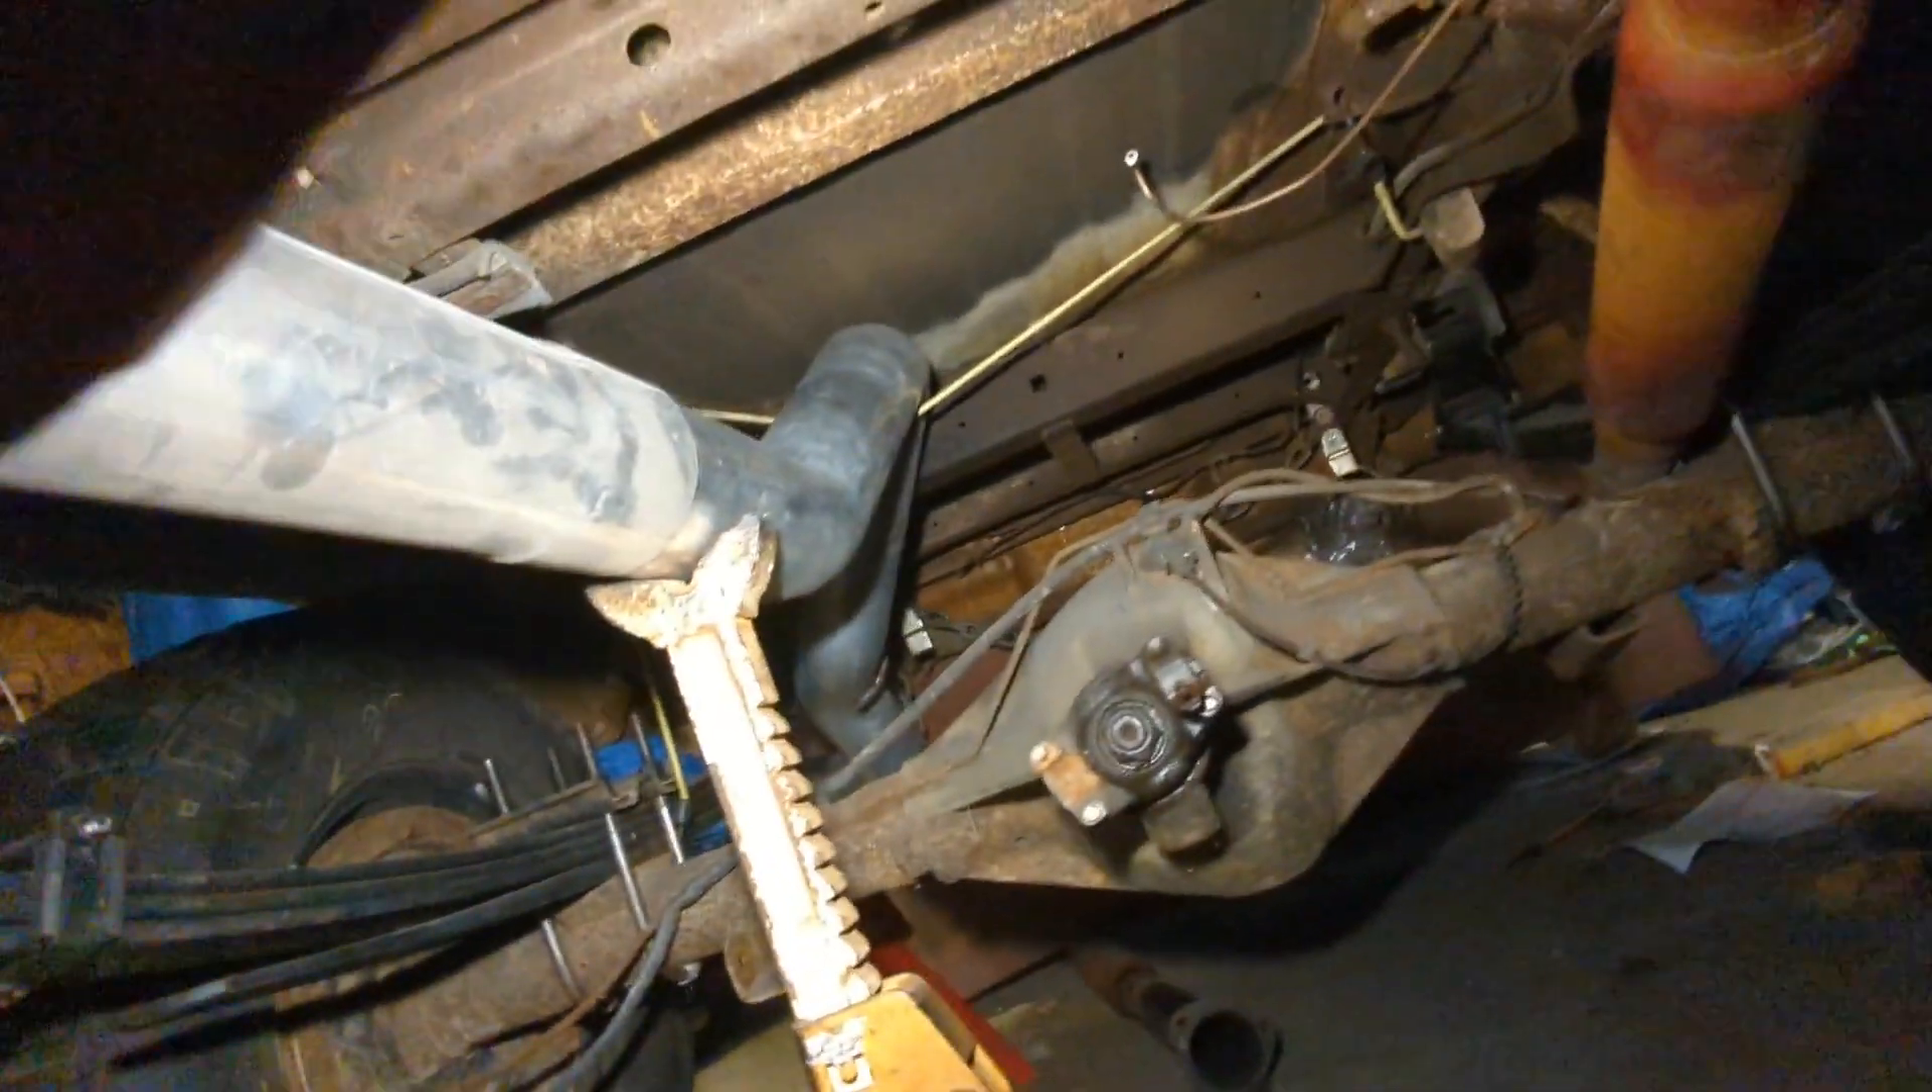Tailpipe is up in there. And, it fits pretty darn well. If I have to say so myself. It kind of clears around everything.